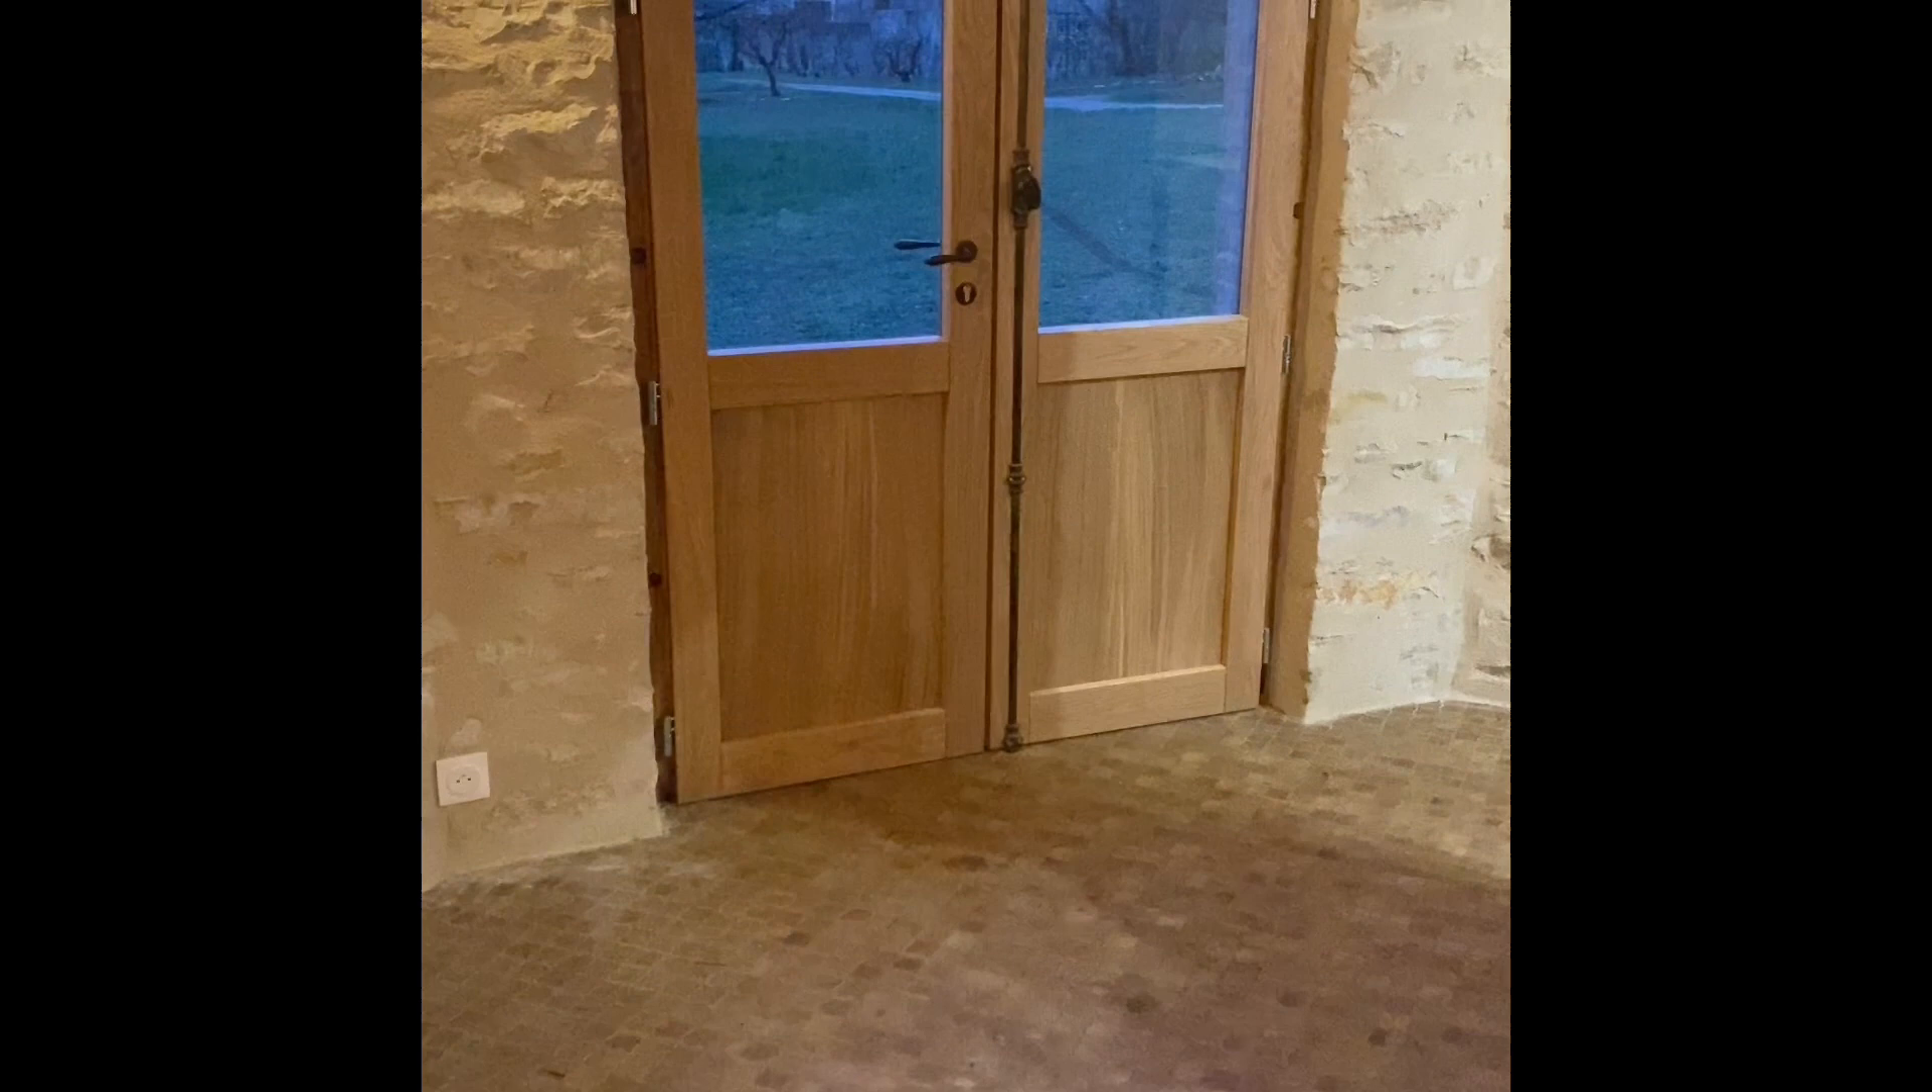Et voilà, le résultat, une fois la porte posée.